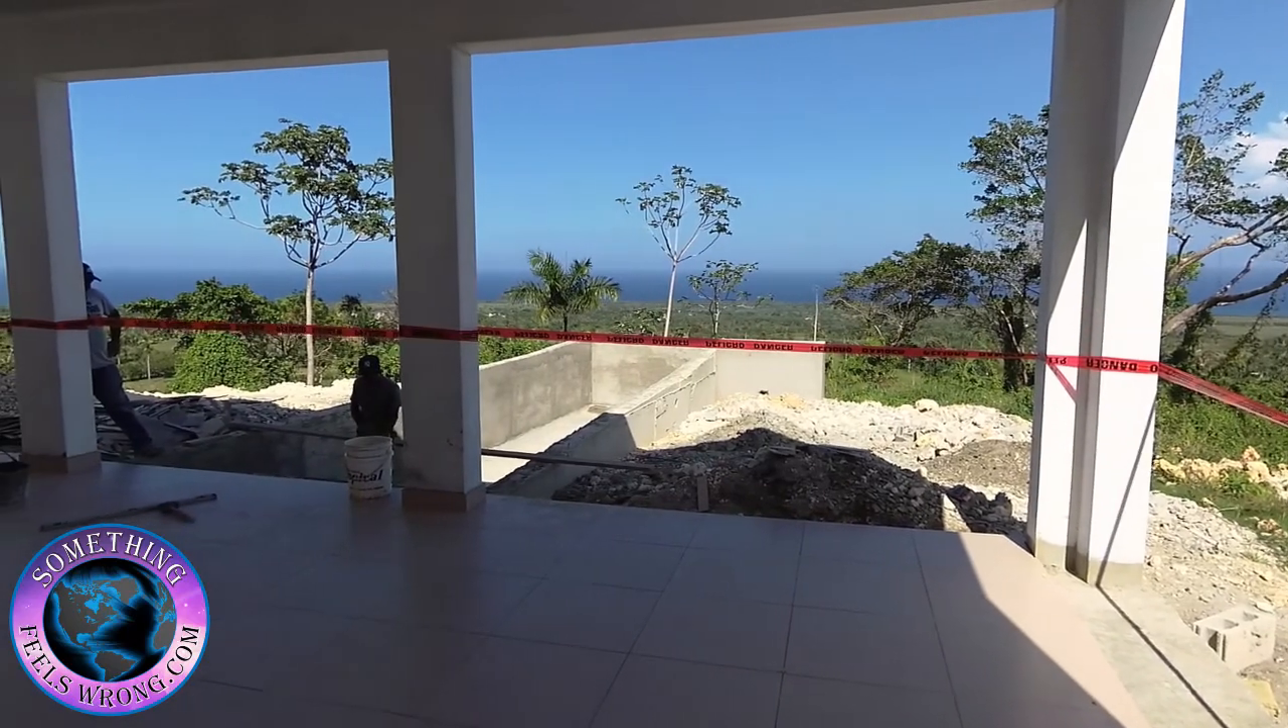Um these good folks uh they've just finished laying down tile.